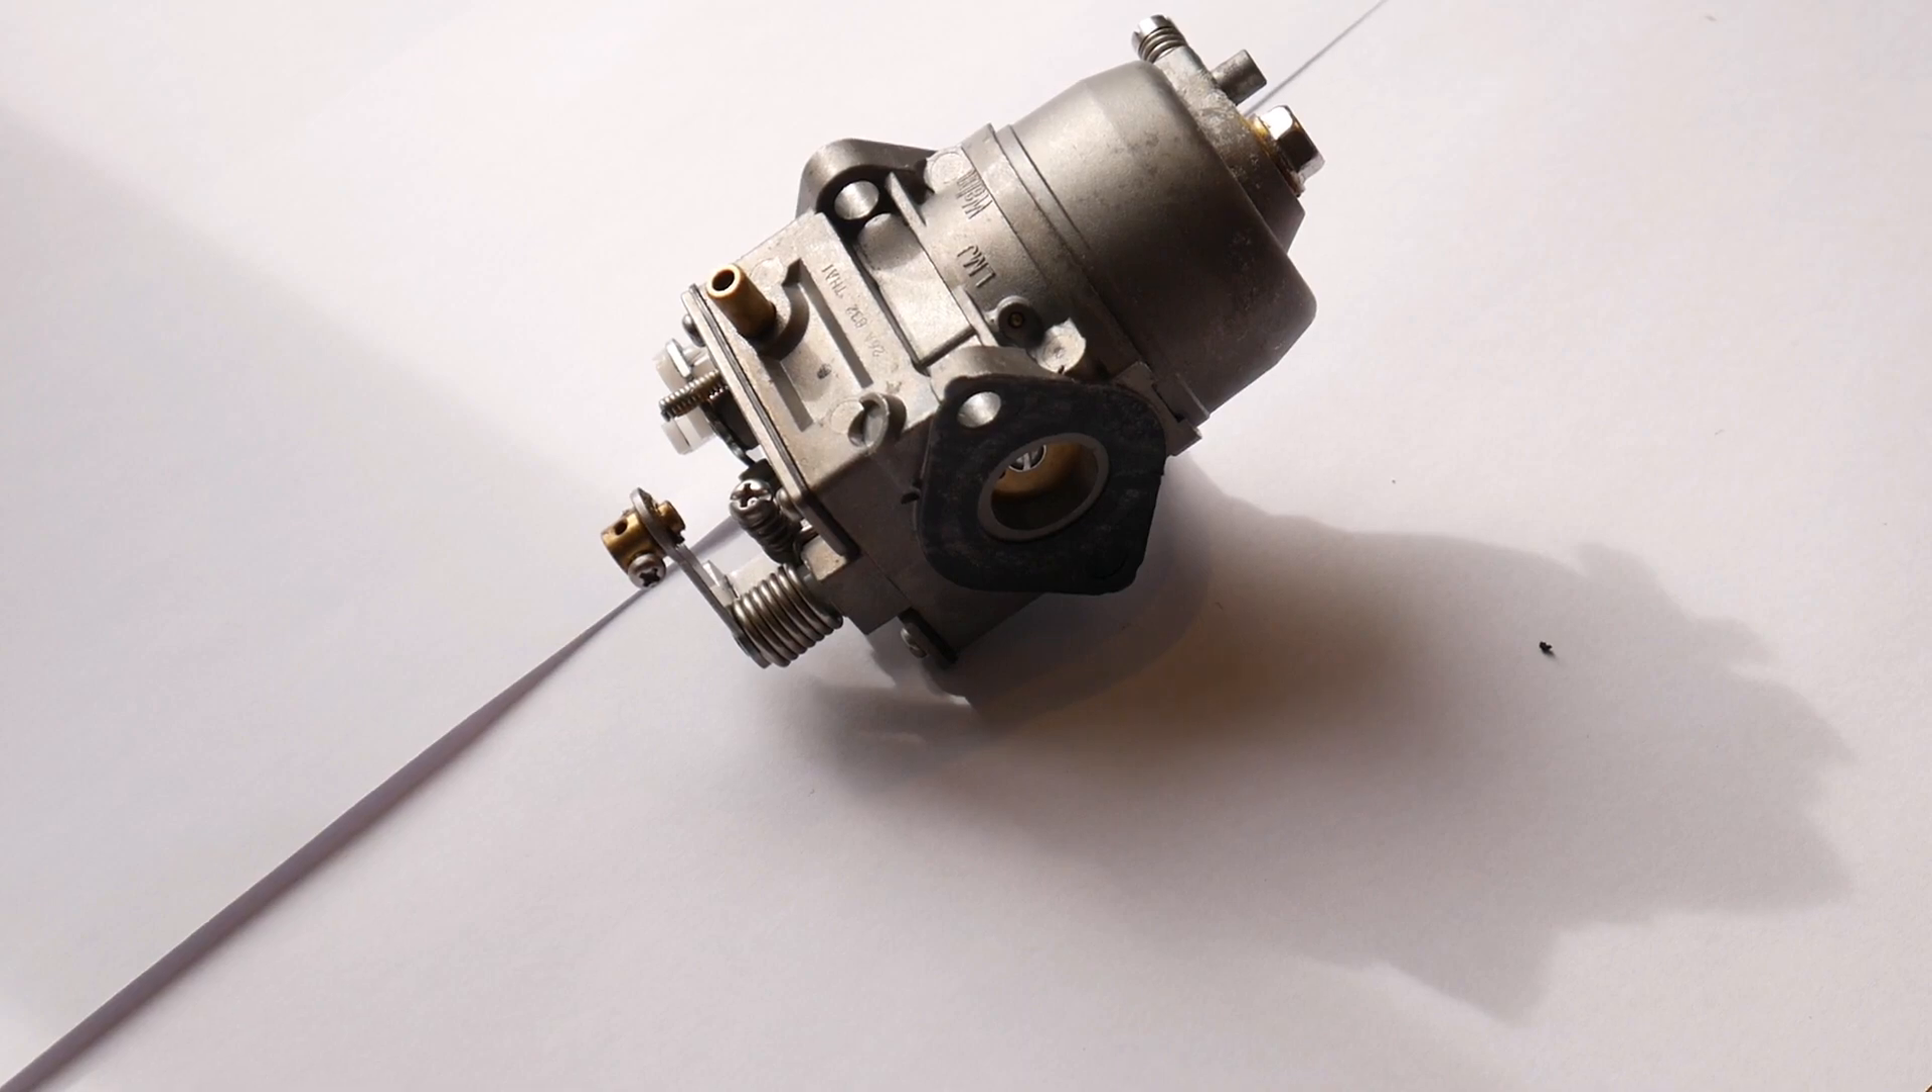So now we have the carburettor off.